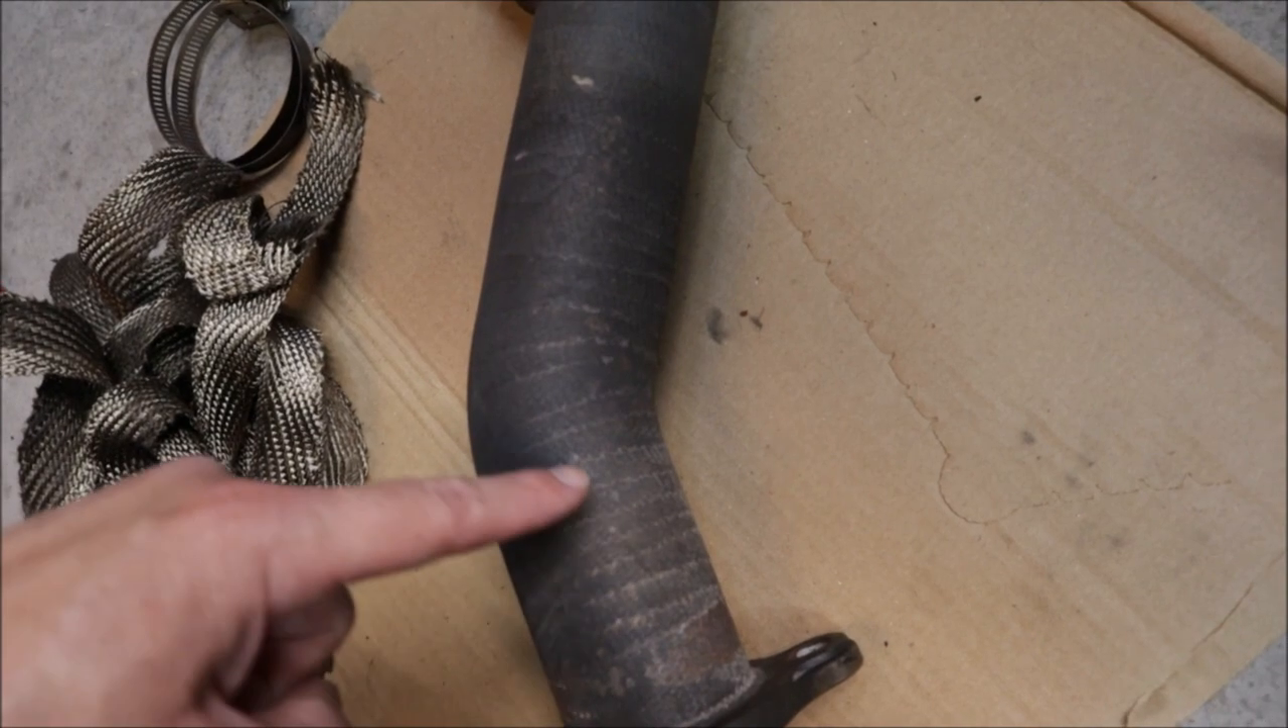Better look at the uppipe now that I took off the heat wrap. You can see here all the wrap marks.